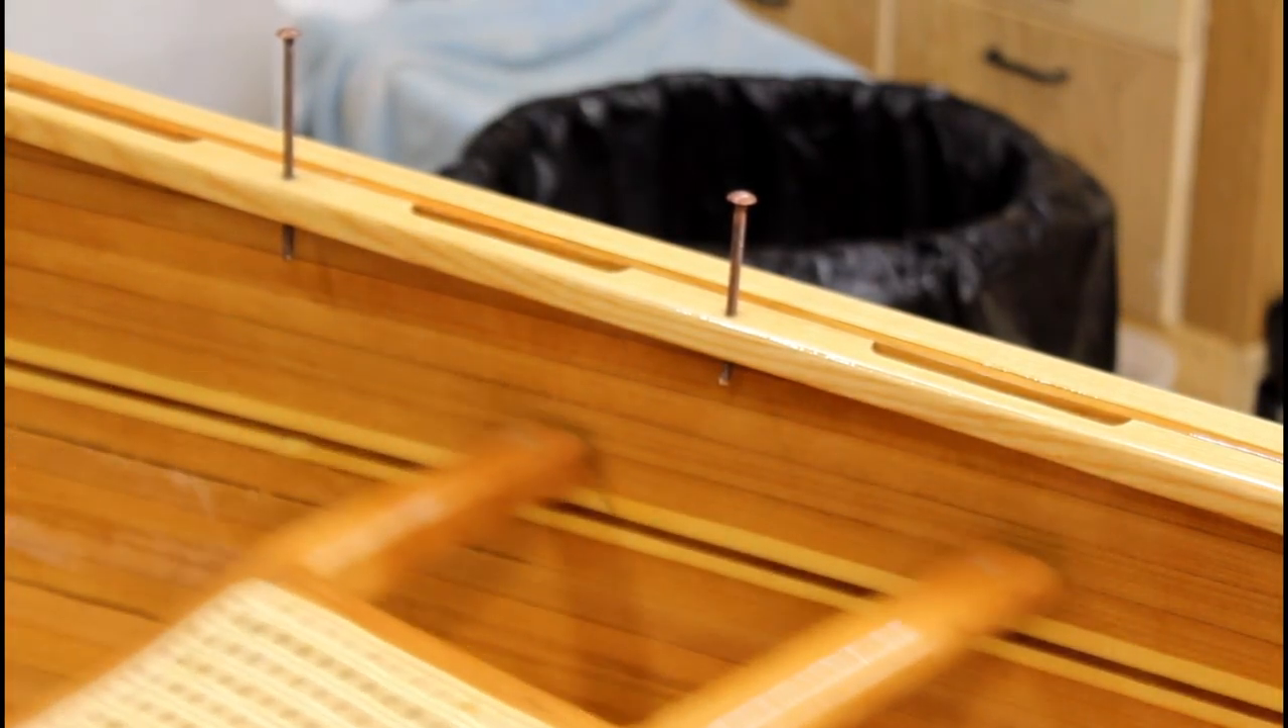And just put the bolts in, but I haven't pushed them all the way down.